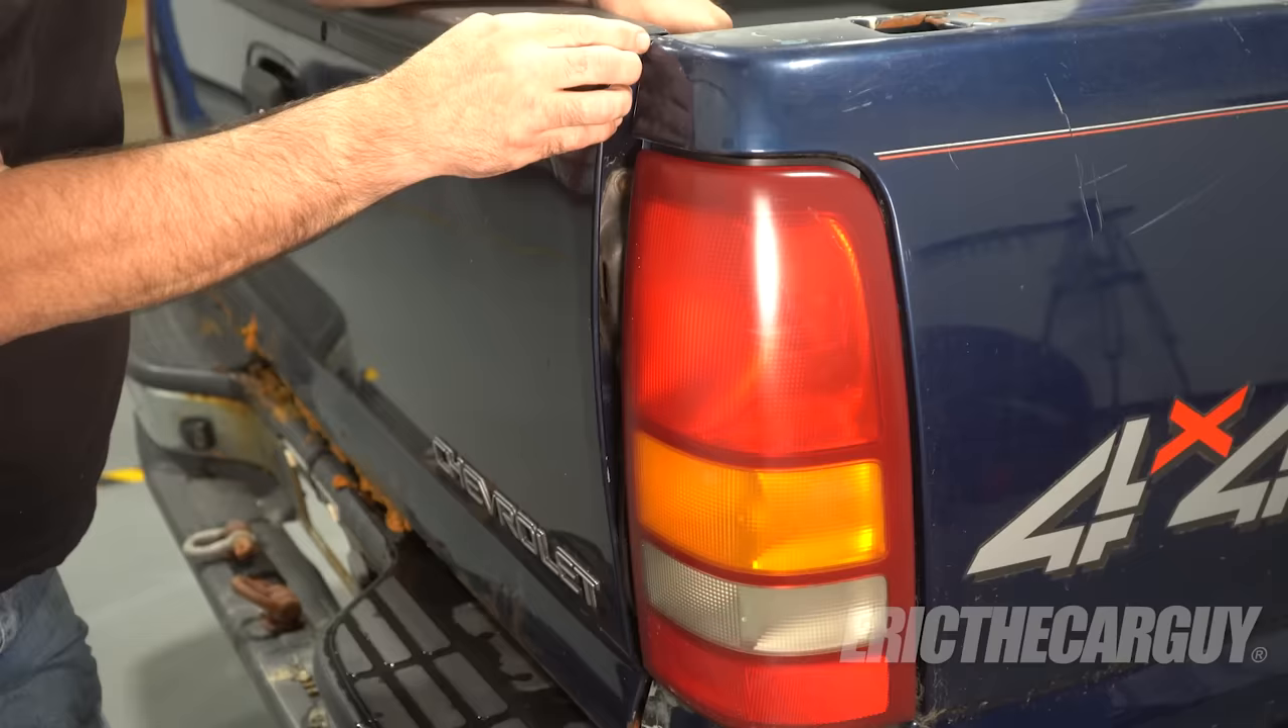You see this enormous gap here could indicate that there's a misalignment between the tailgate and this back fender.